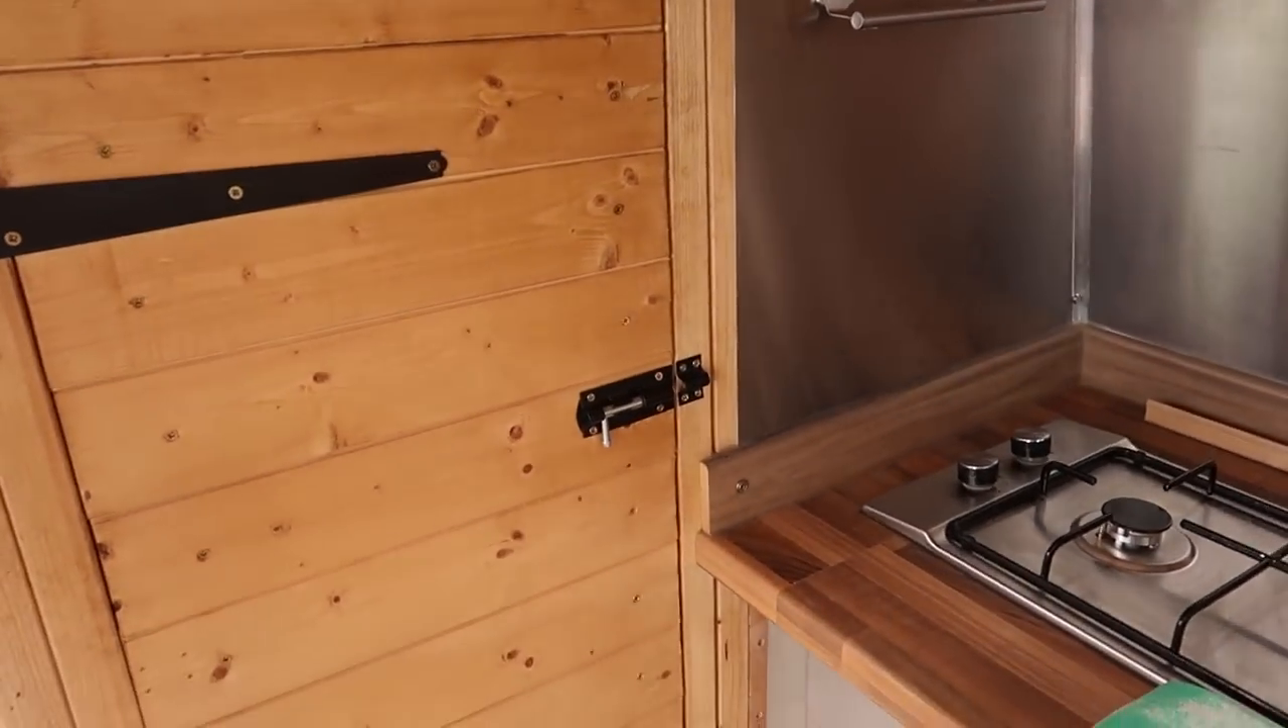Now, to finish the day we've added a matching little black bolt on the cabin door so that it's all tidy and in sync with the ones in the back of the van.